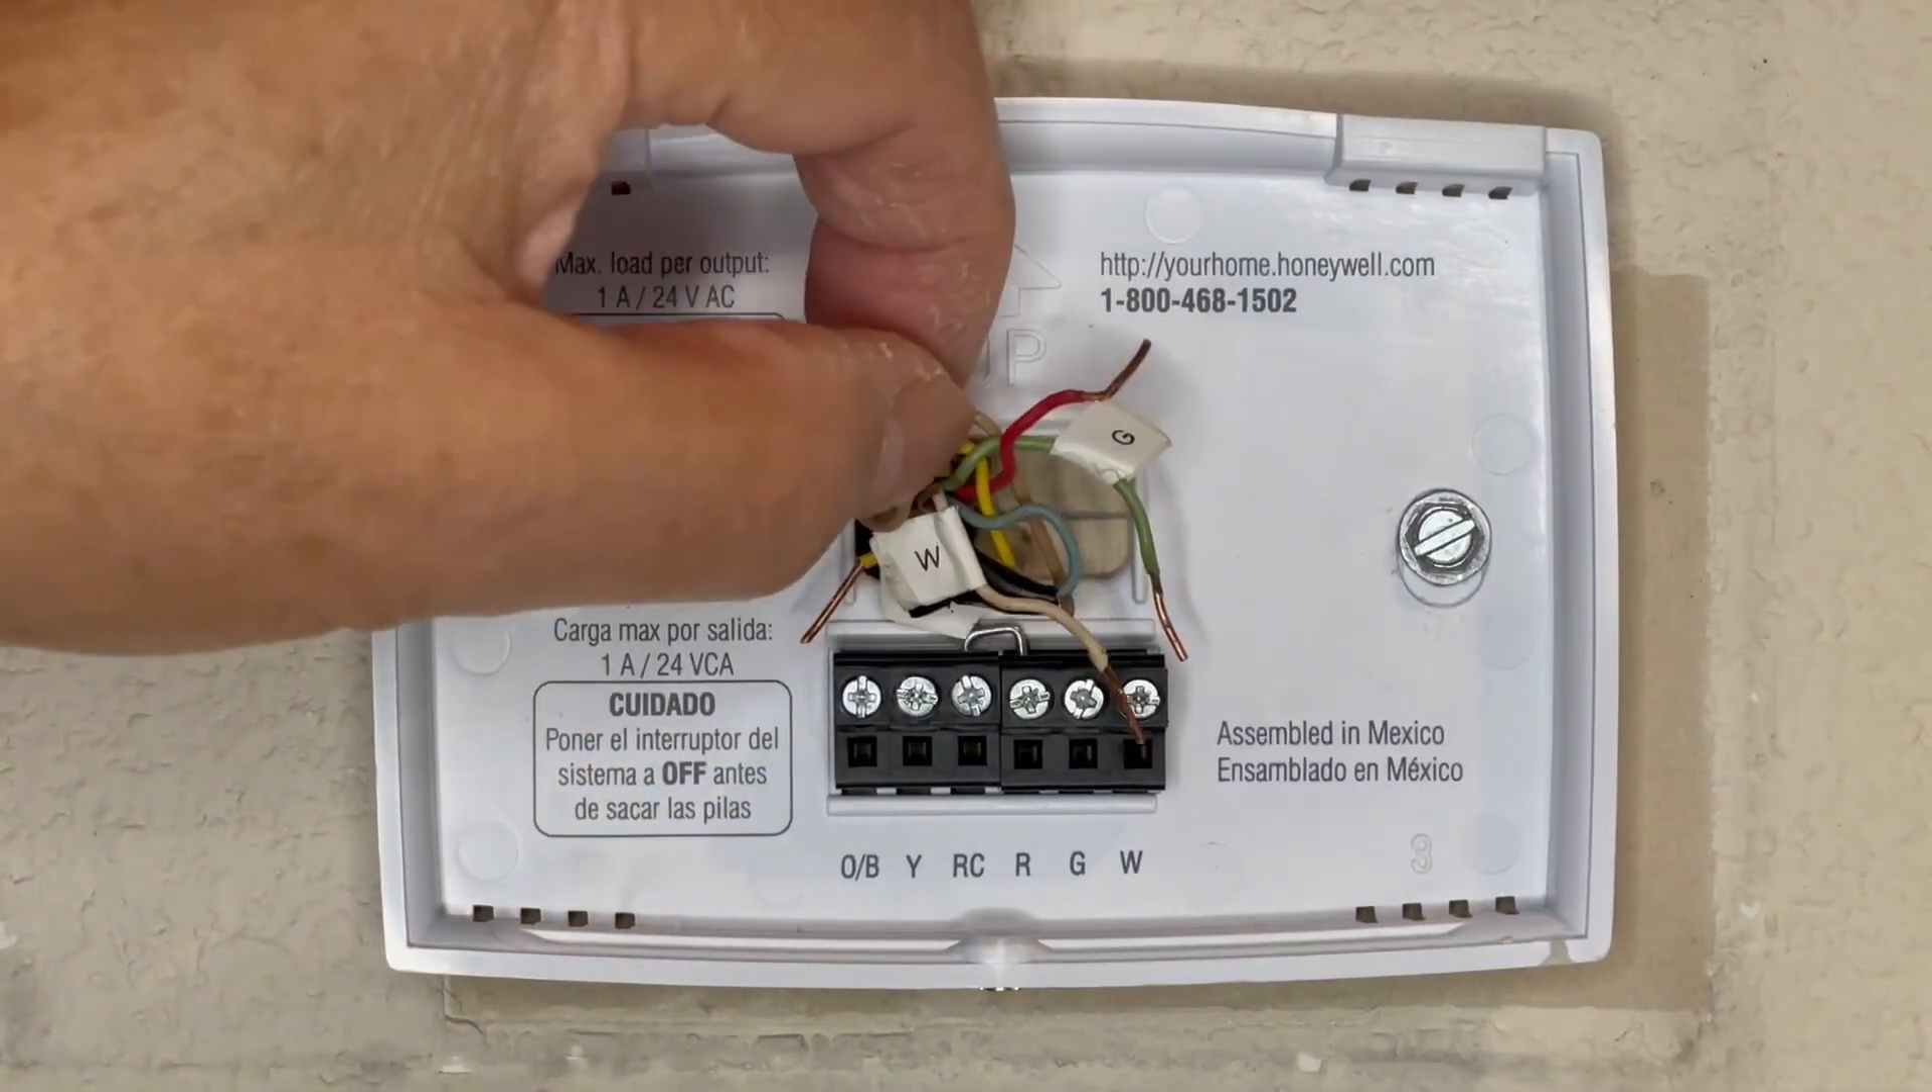I got the thermostat wires removed.